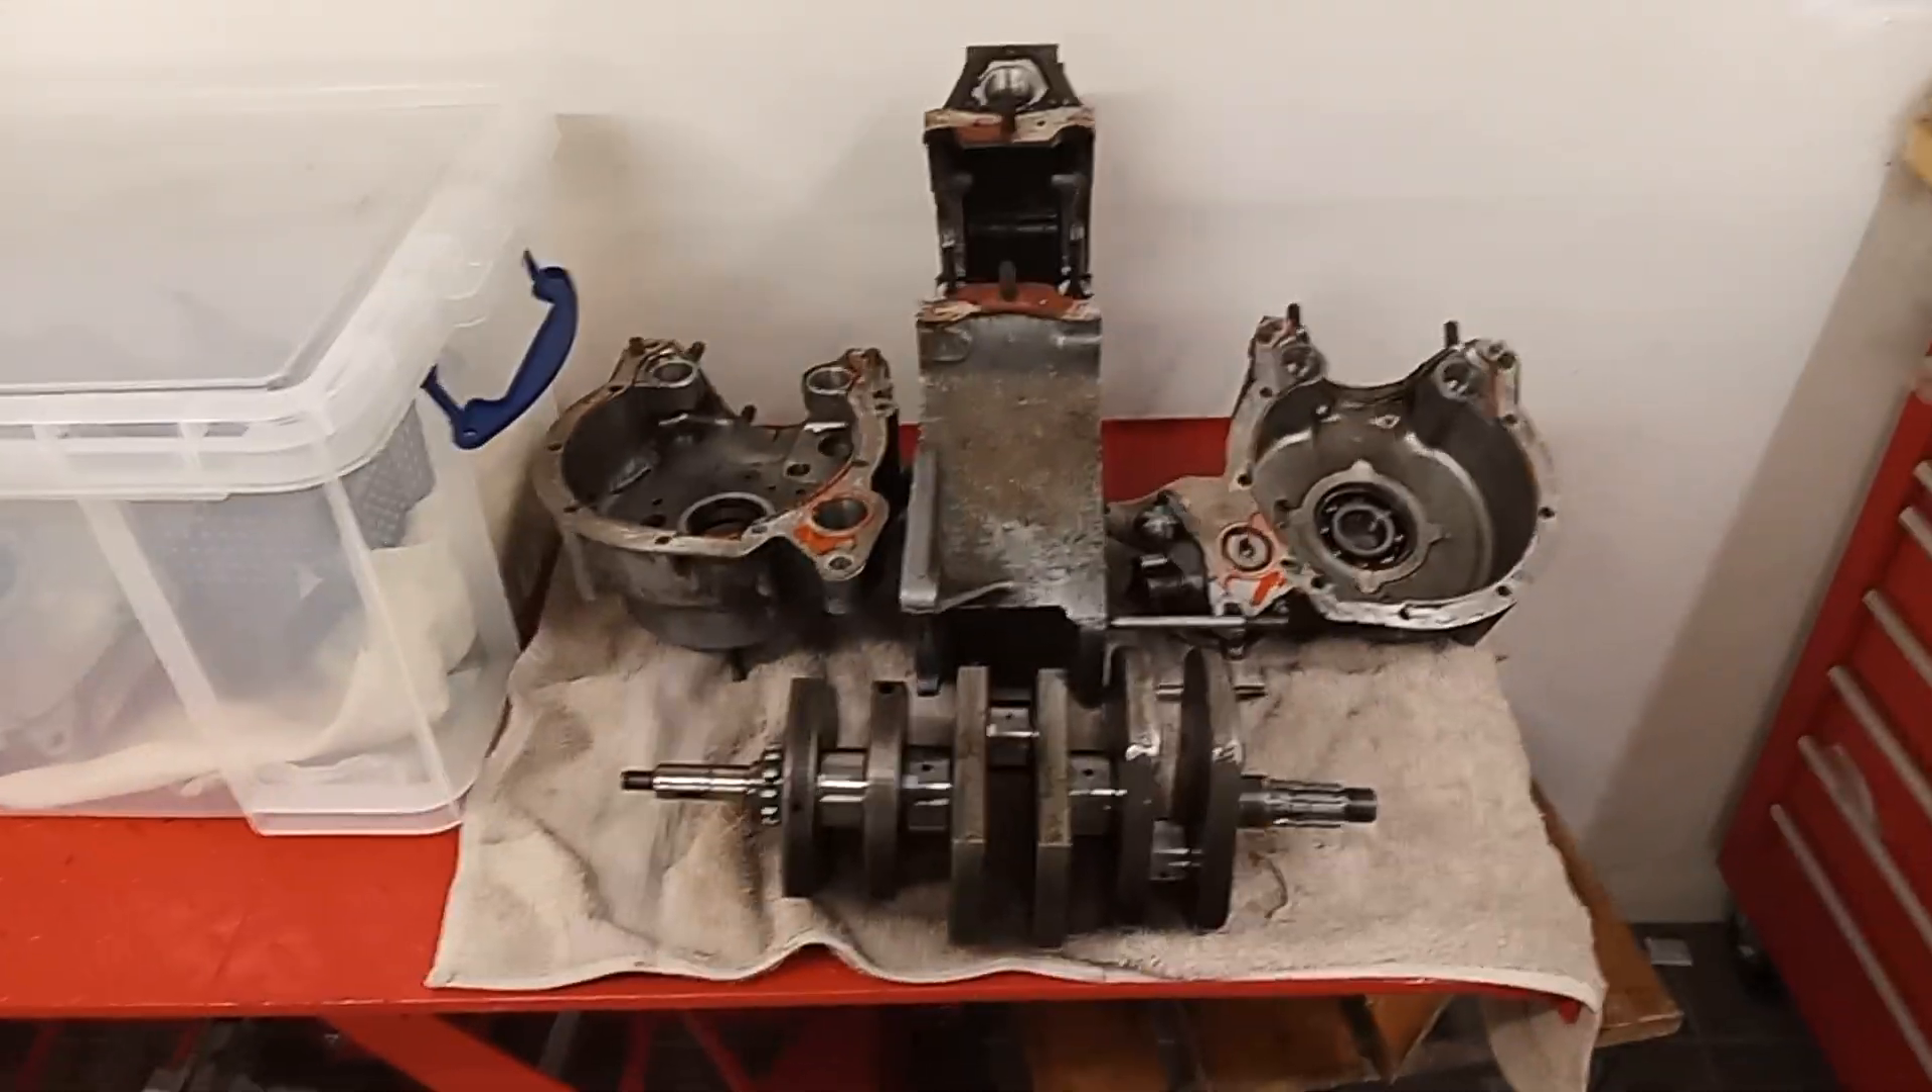Okay and these are the last bits the crank cases and the crankshaft so everything's taken apart now ready for inspection.